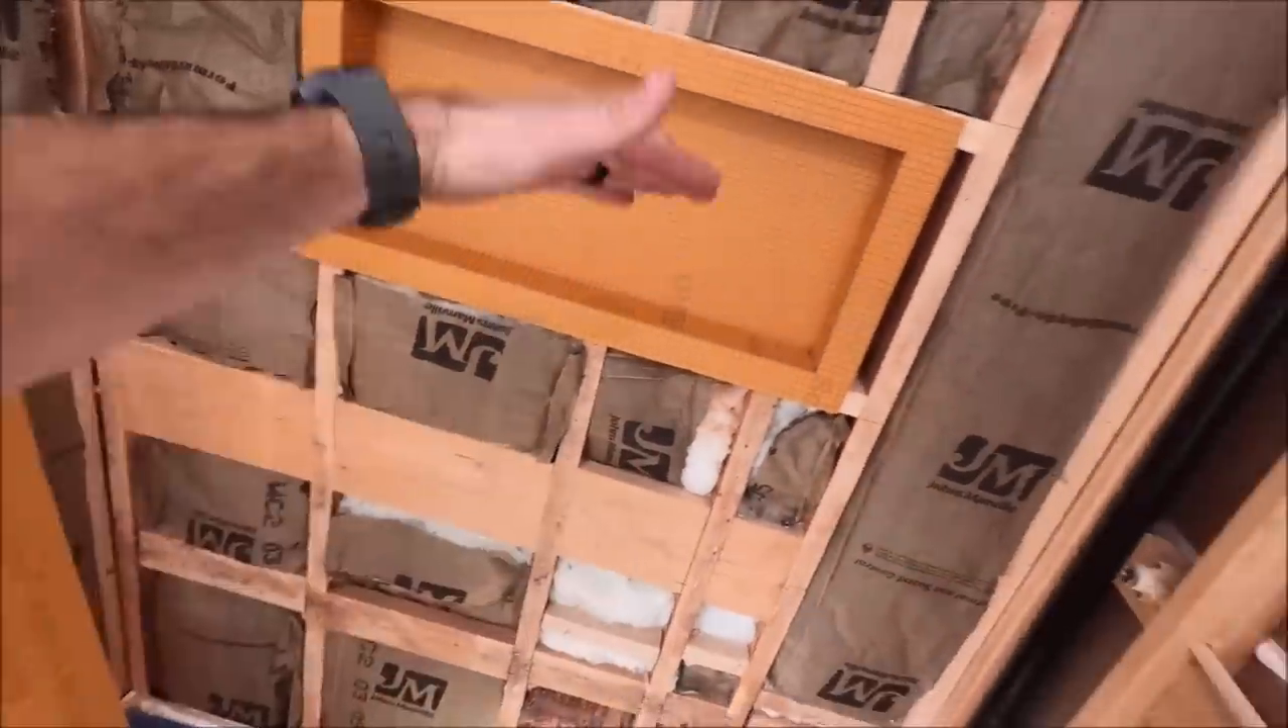Niche is all framed out. There's our prefab.